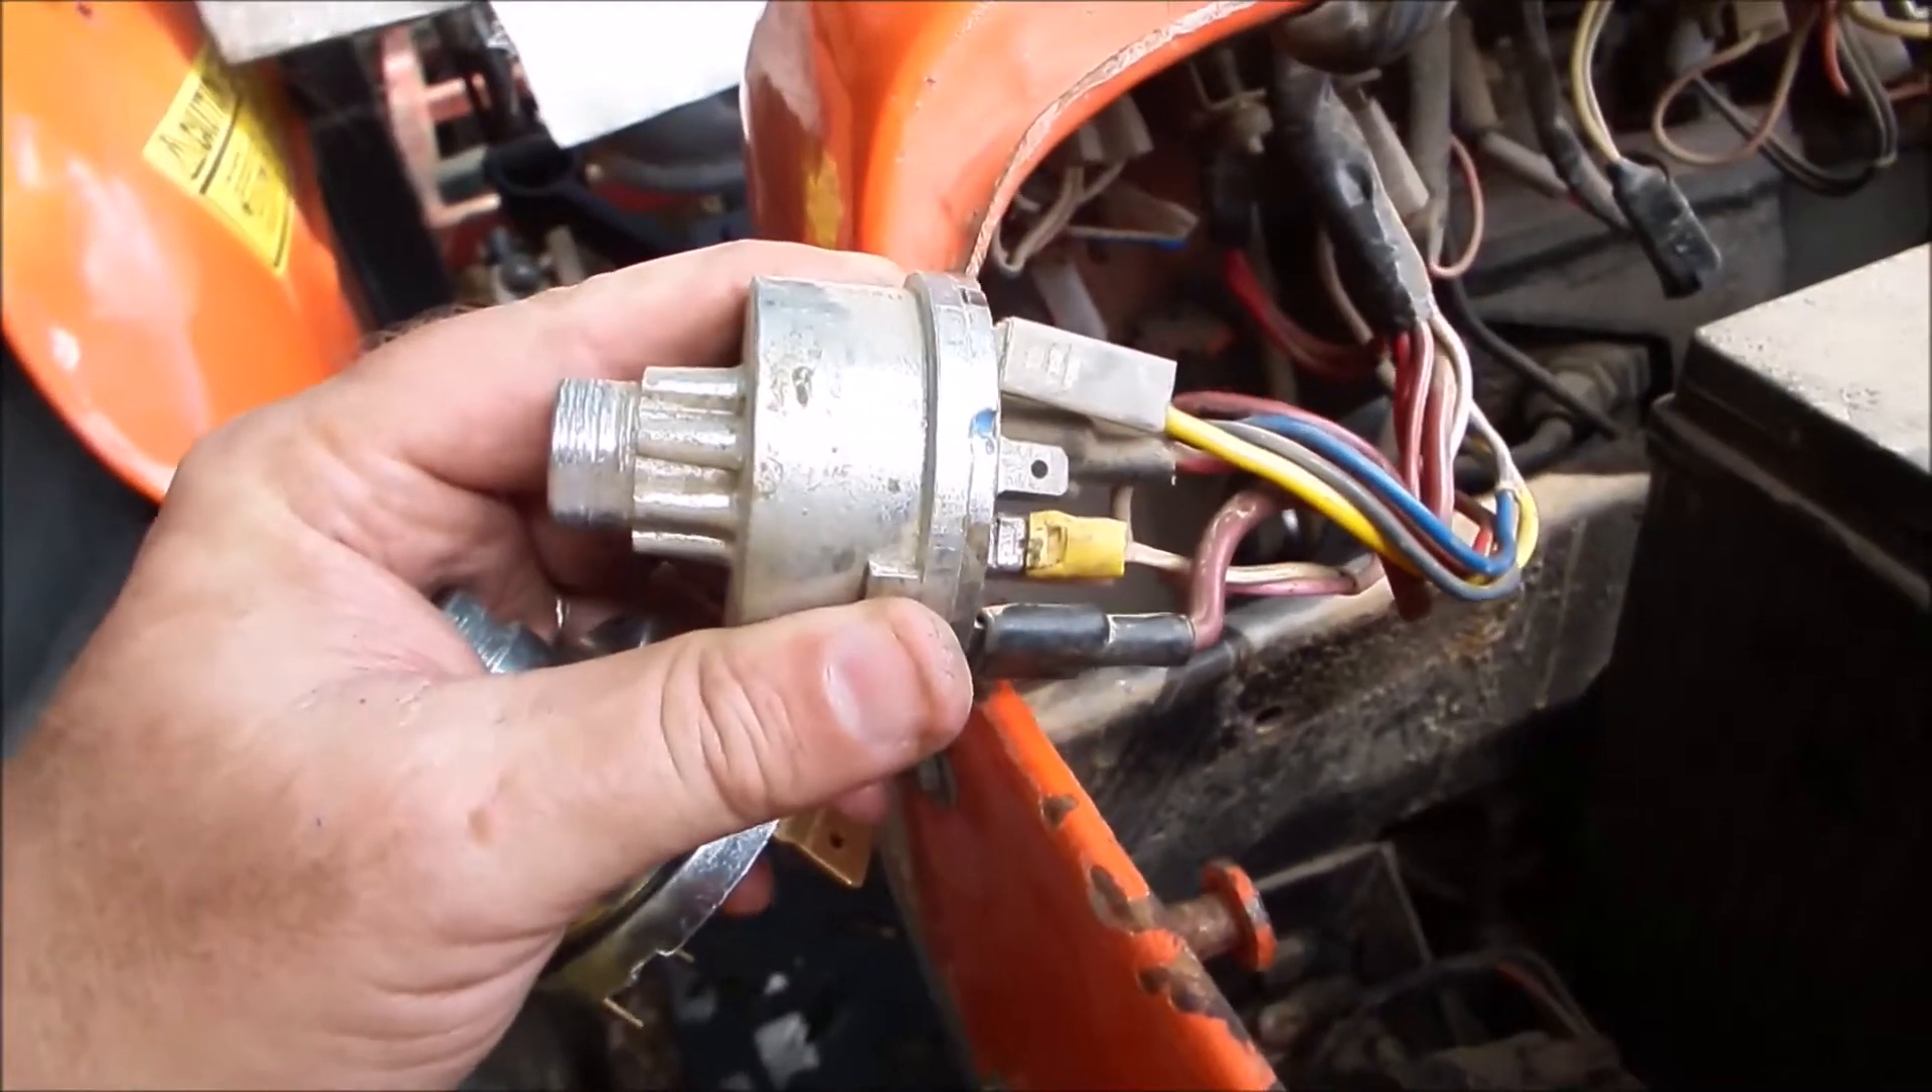All right, I've got the start switch Out.